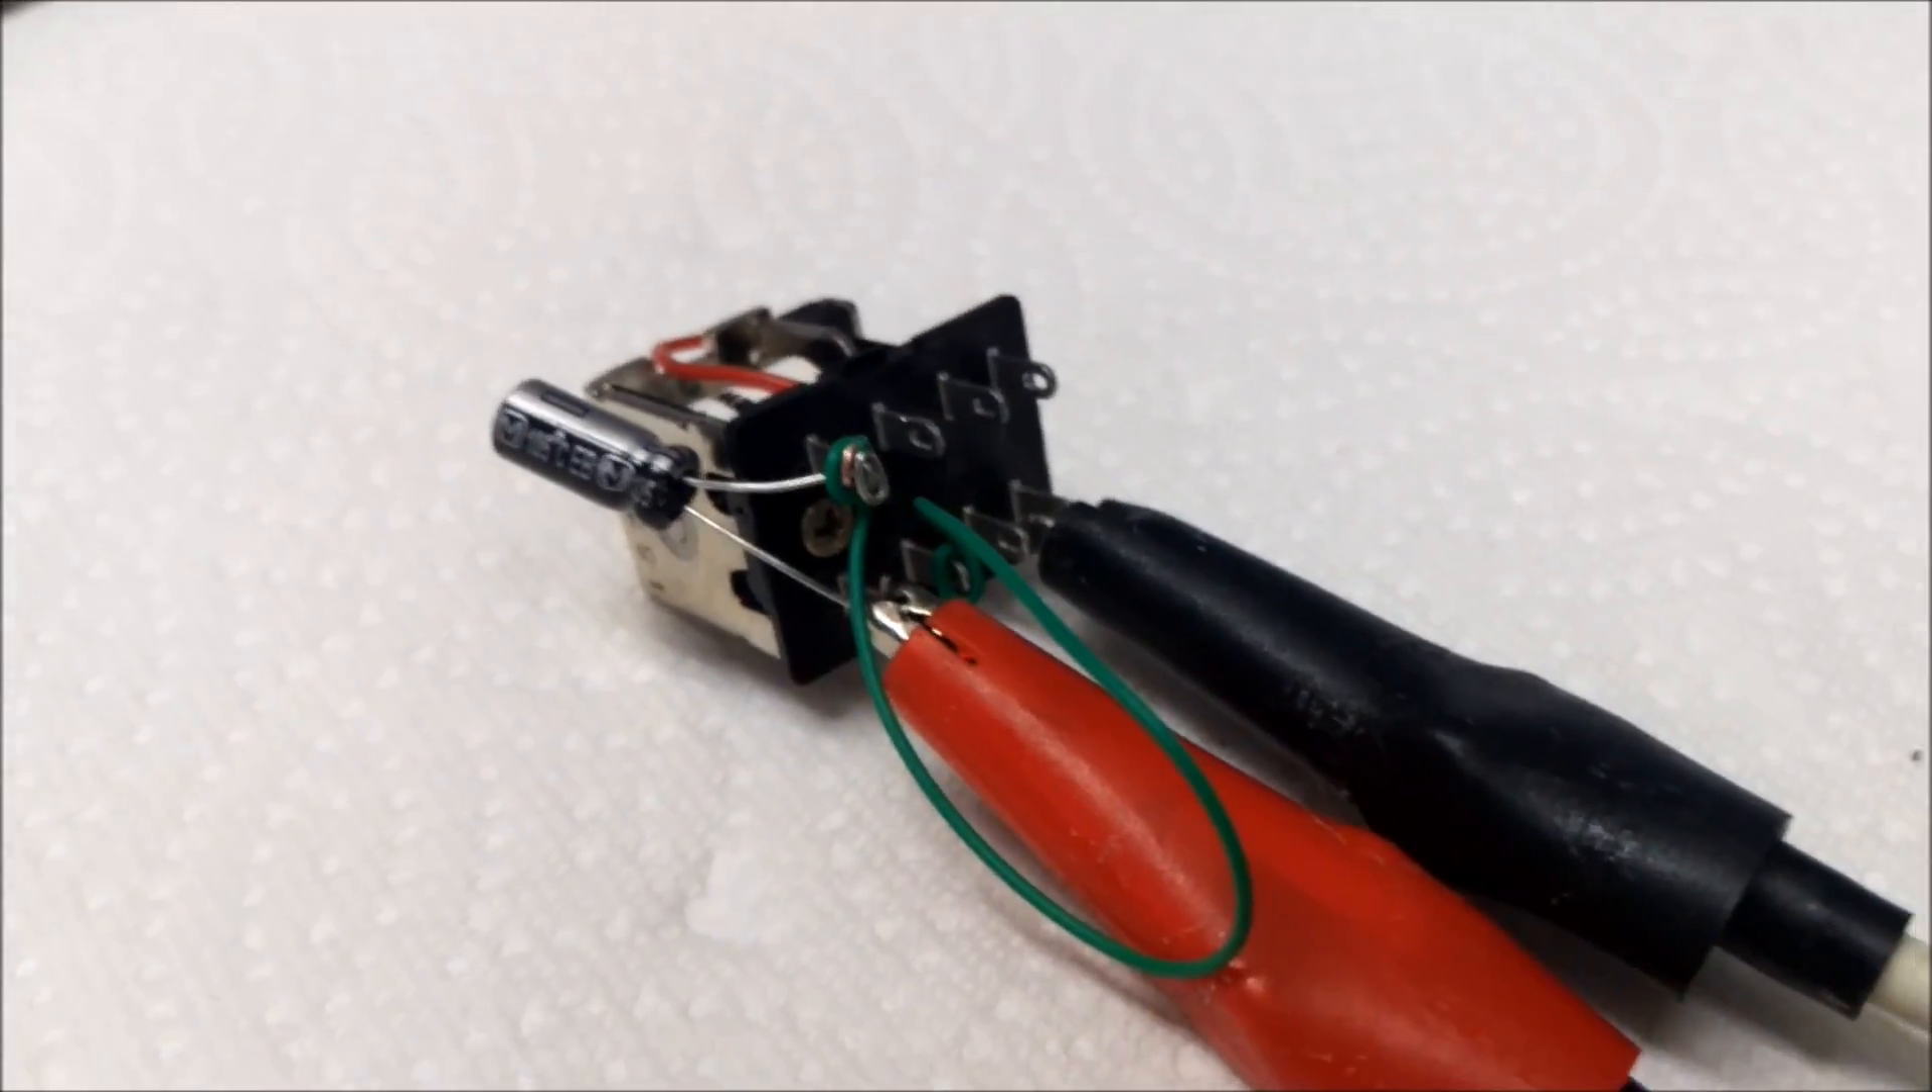So we've got a 10 microfarad capacitor there, and I've just wrapped the terminals around there.